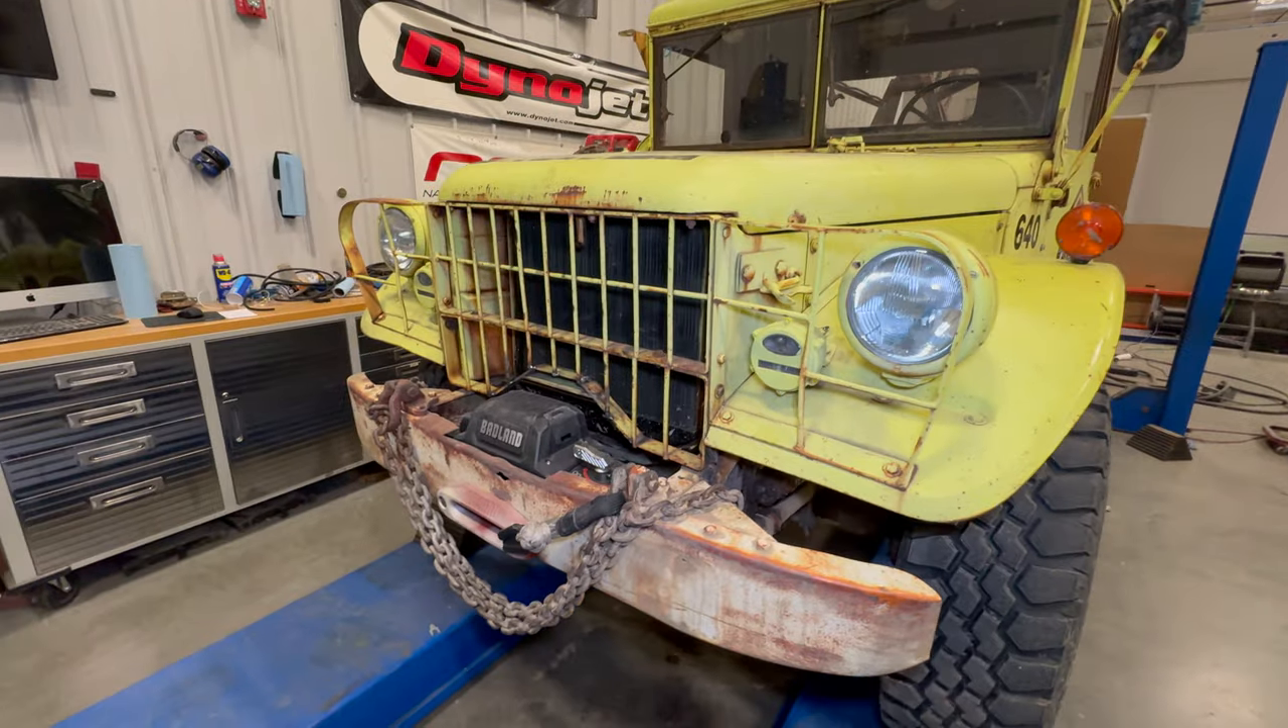But now we have a 12K Badlands winch on the front.